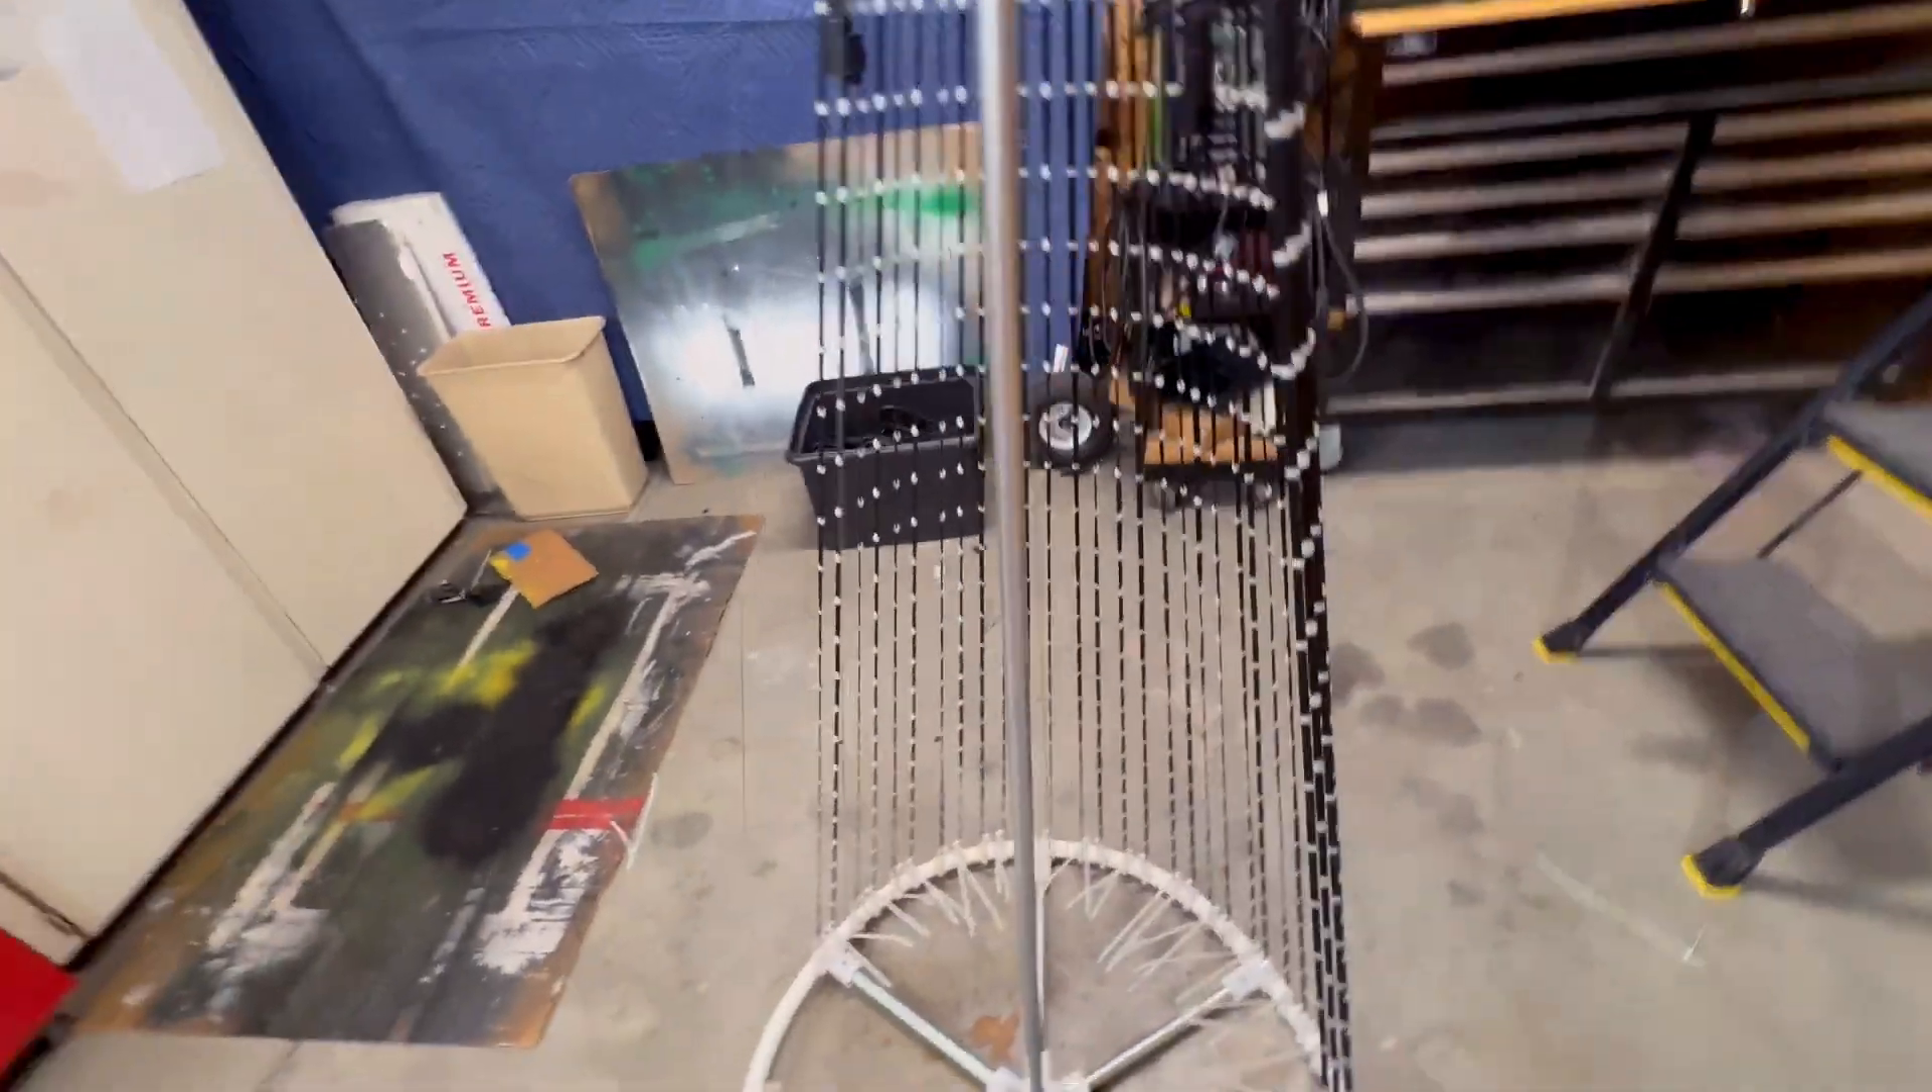I haven't quite cut all the cable ties in the bottom.